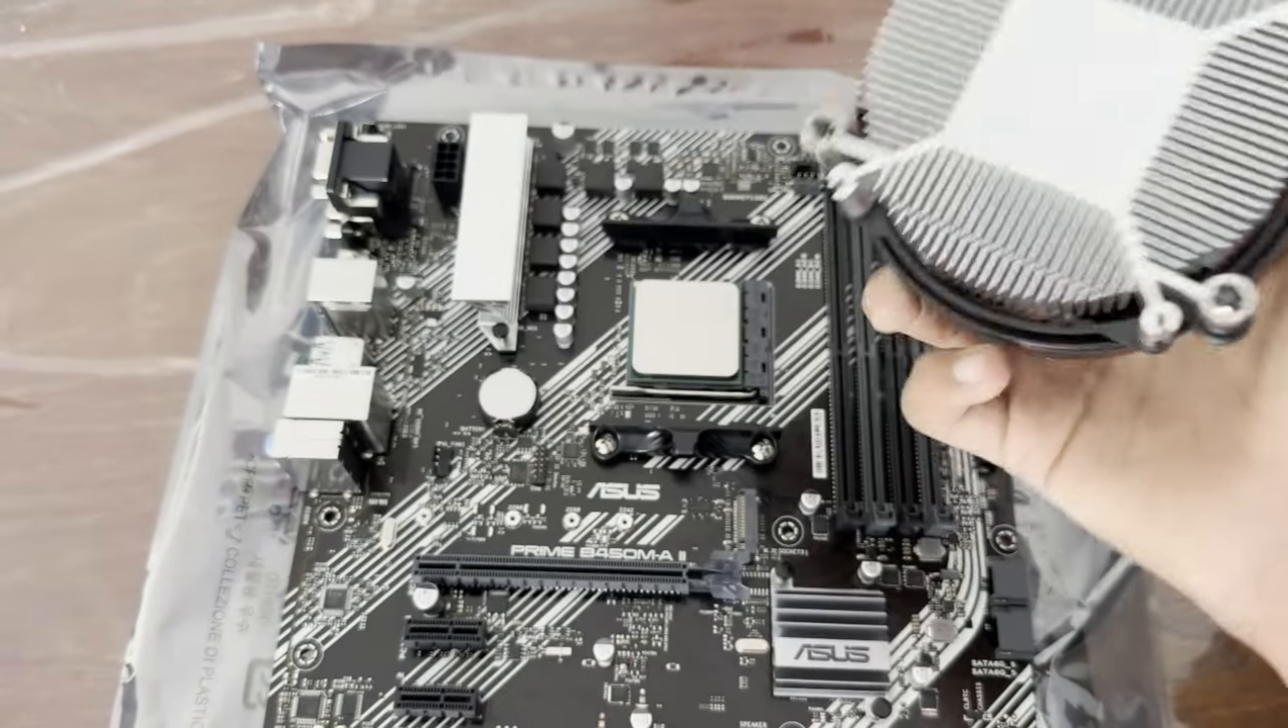And there we go. We have the CPU installed.